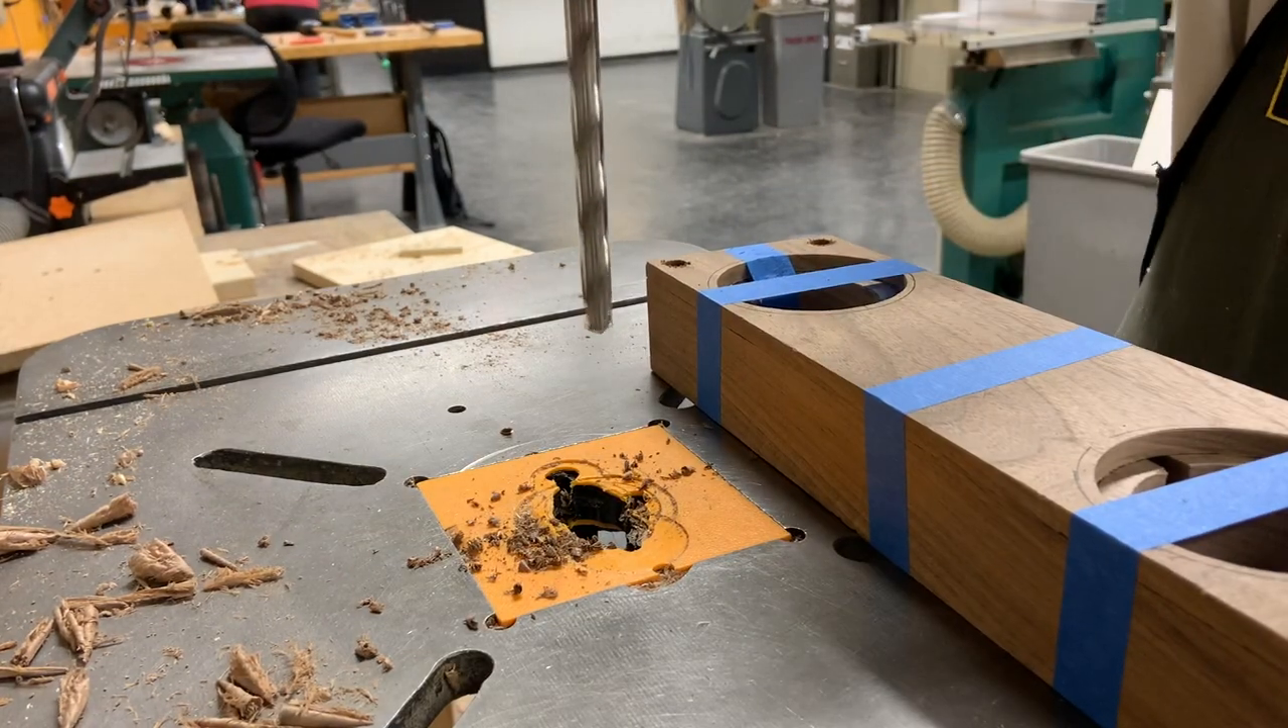Here you can see that I taped the front face onto the back edge that way it all stays at one piece.